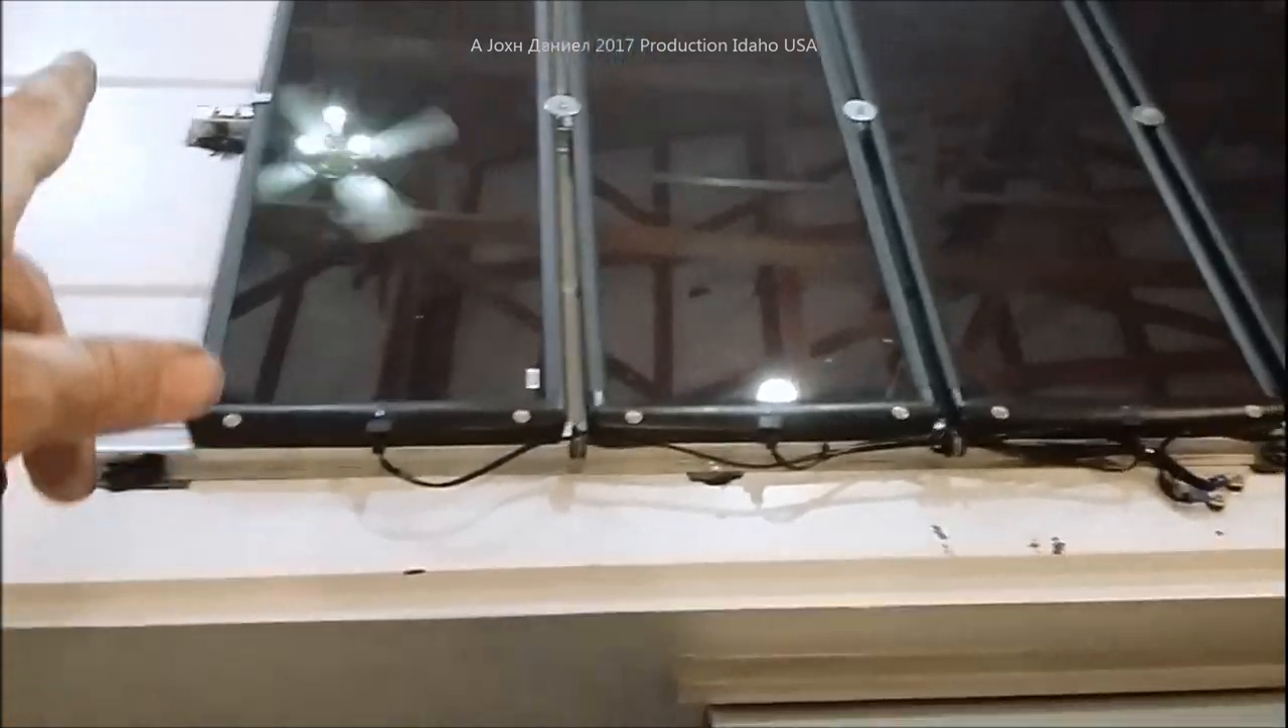So we have the panels up here on top they are secured all the way around and they are now officially installed permanently on the truck.